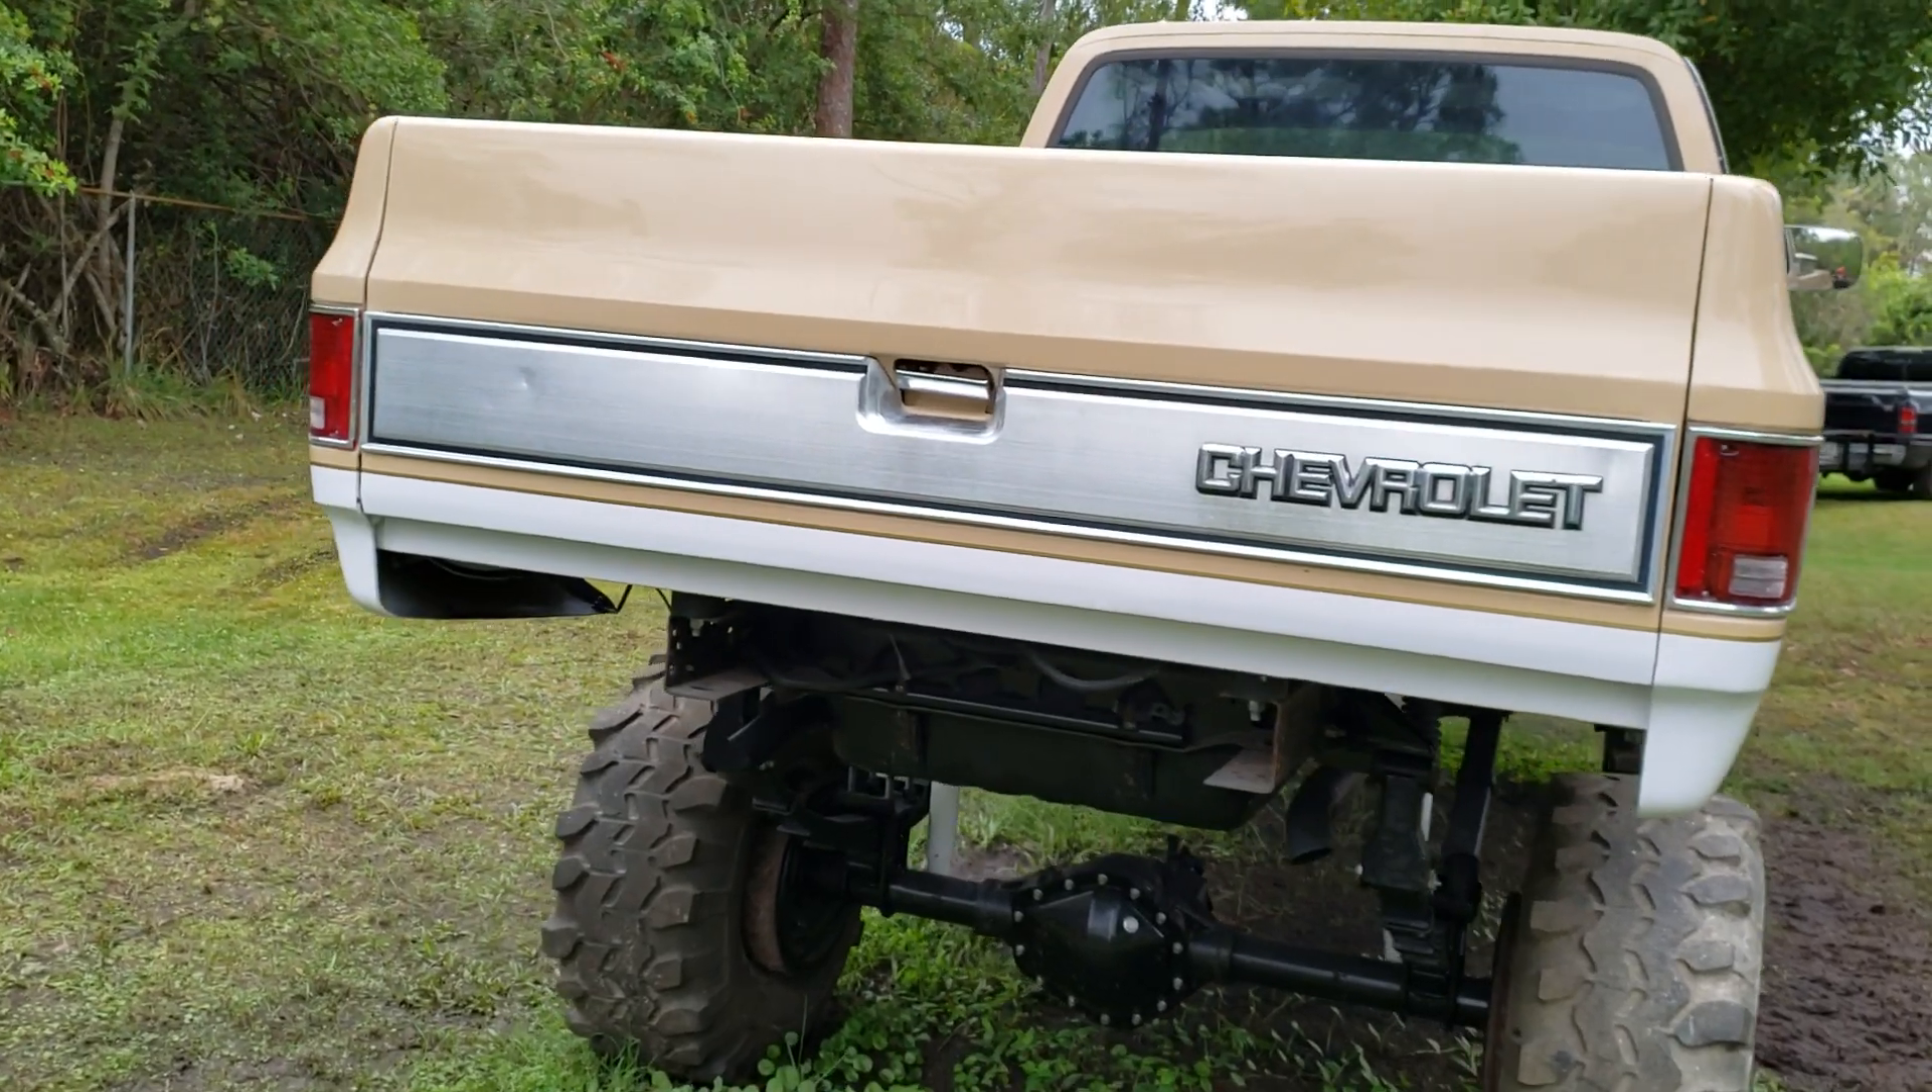I just got to put the bumpers back on.